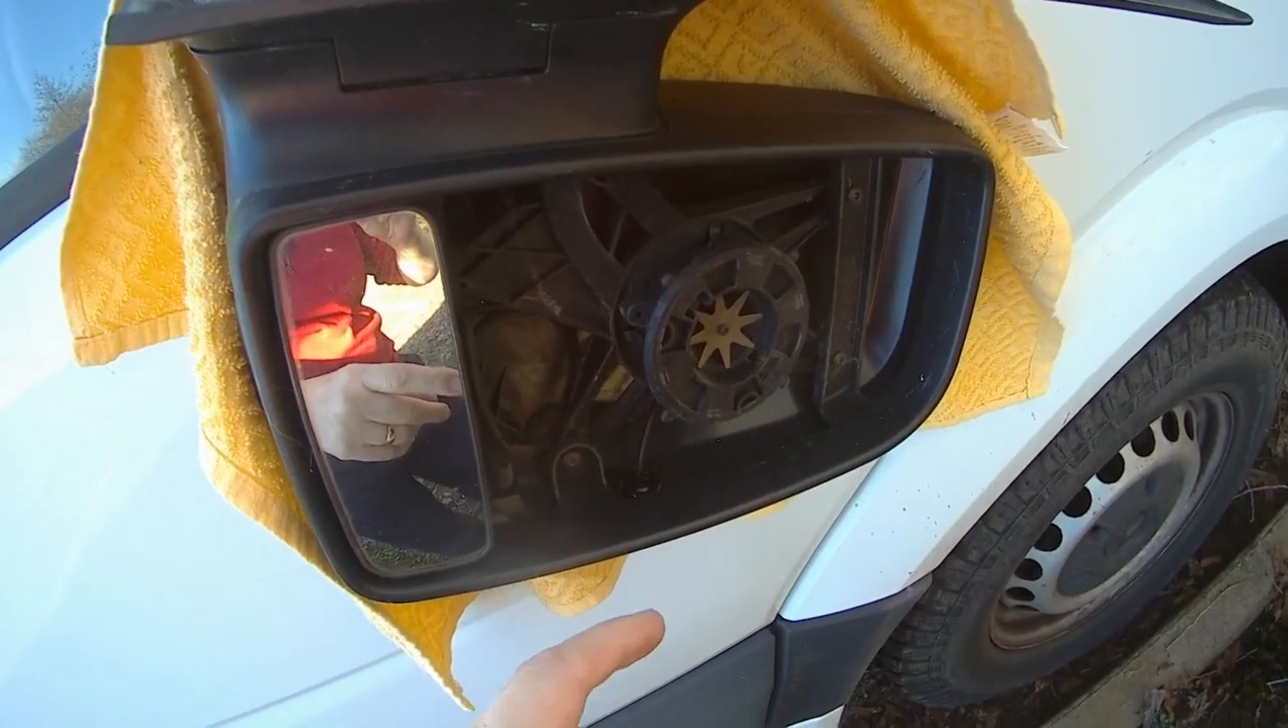Now, I've taken off the, uh, the glass from the mirror.